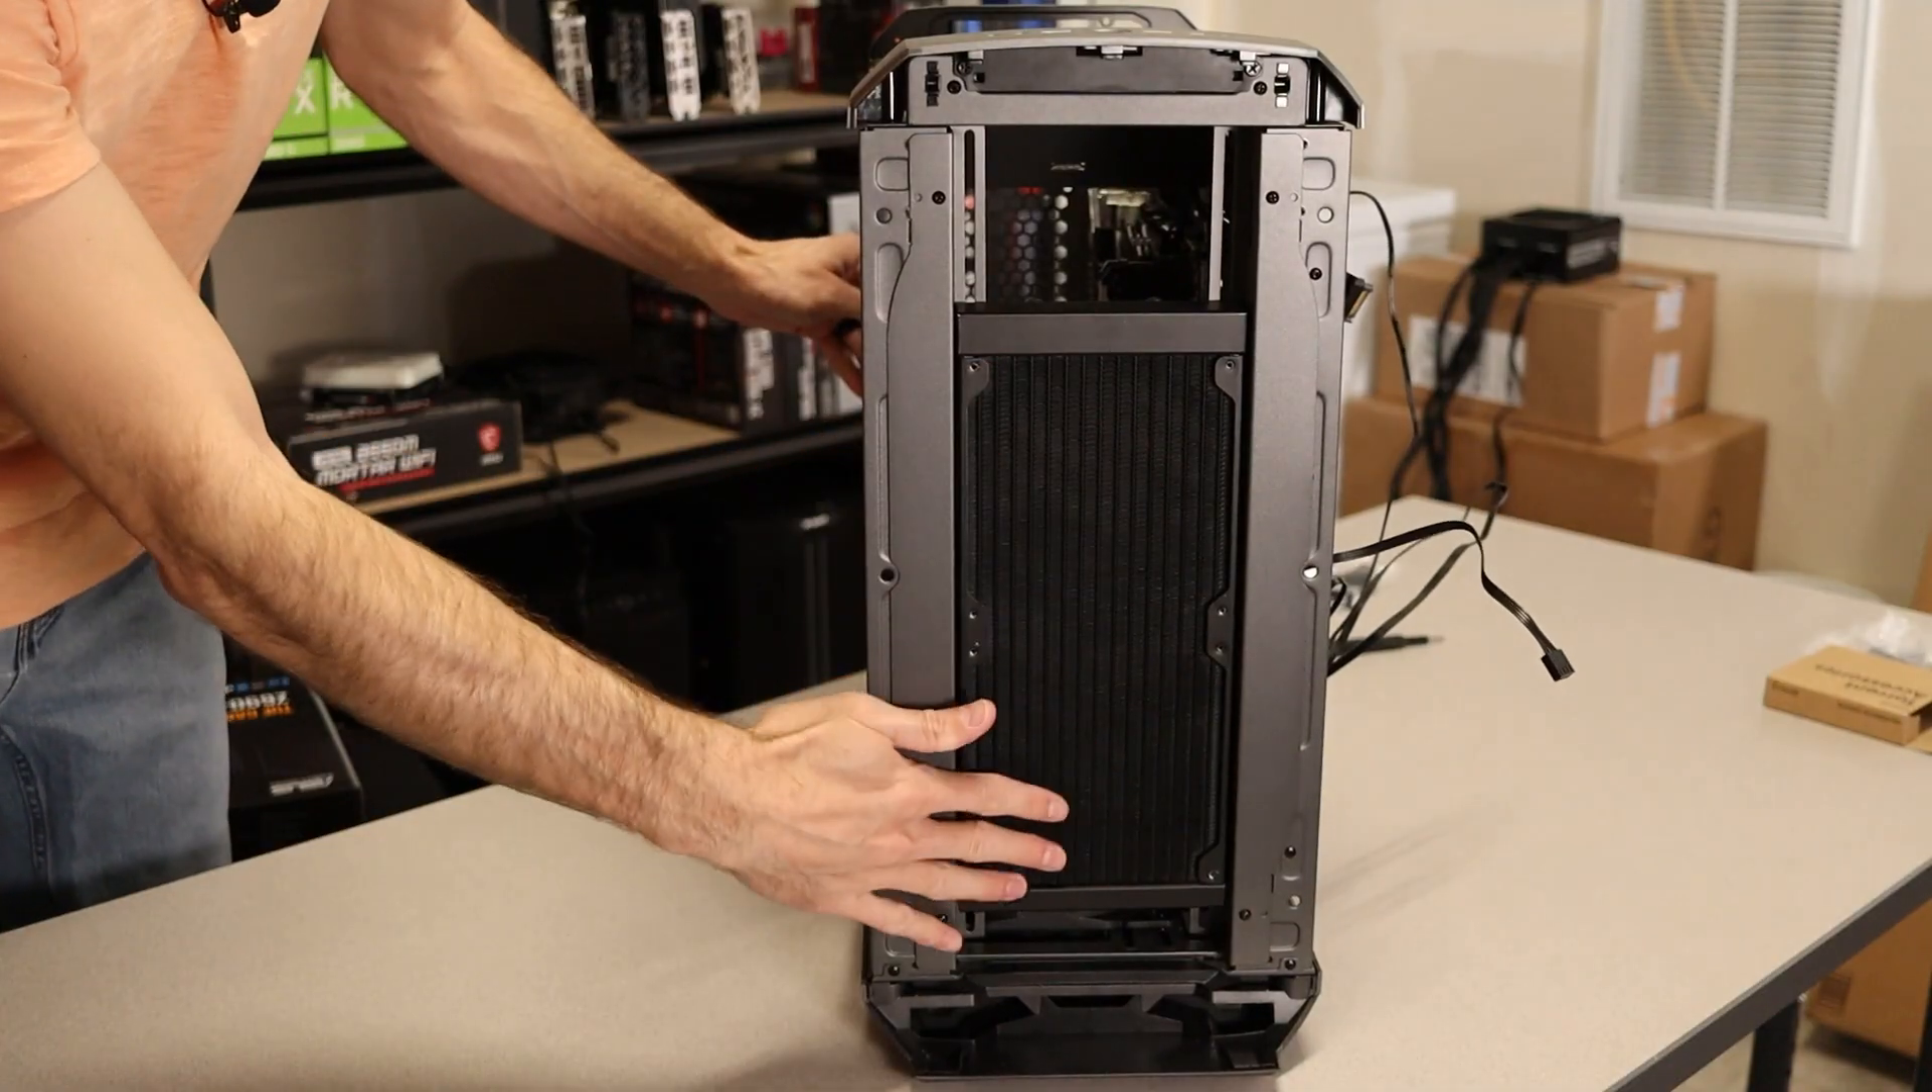As you can see, the radiator is mounted in the front now.